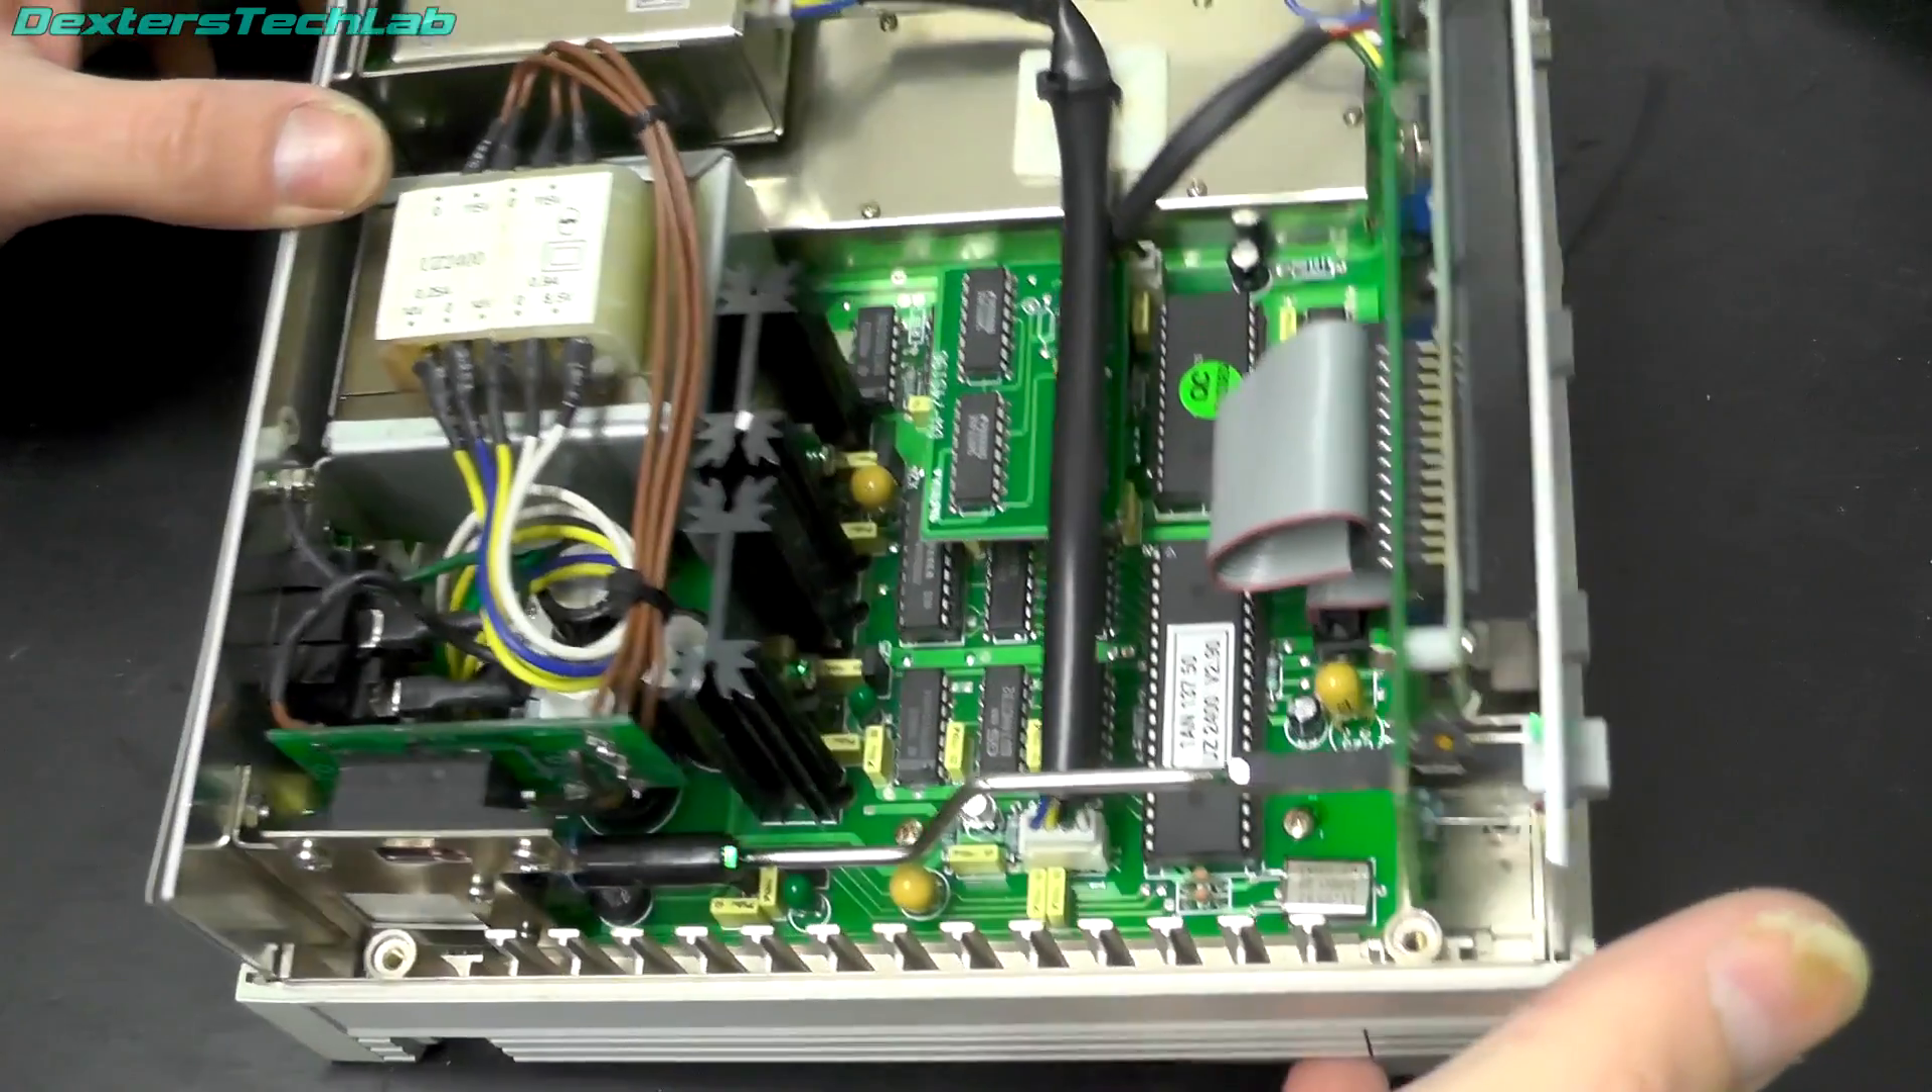Right so we've got the lid off.